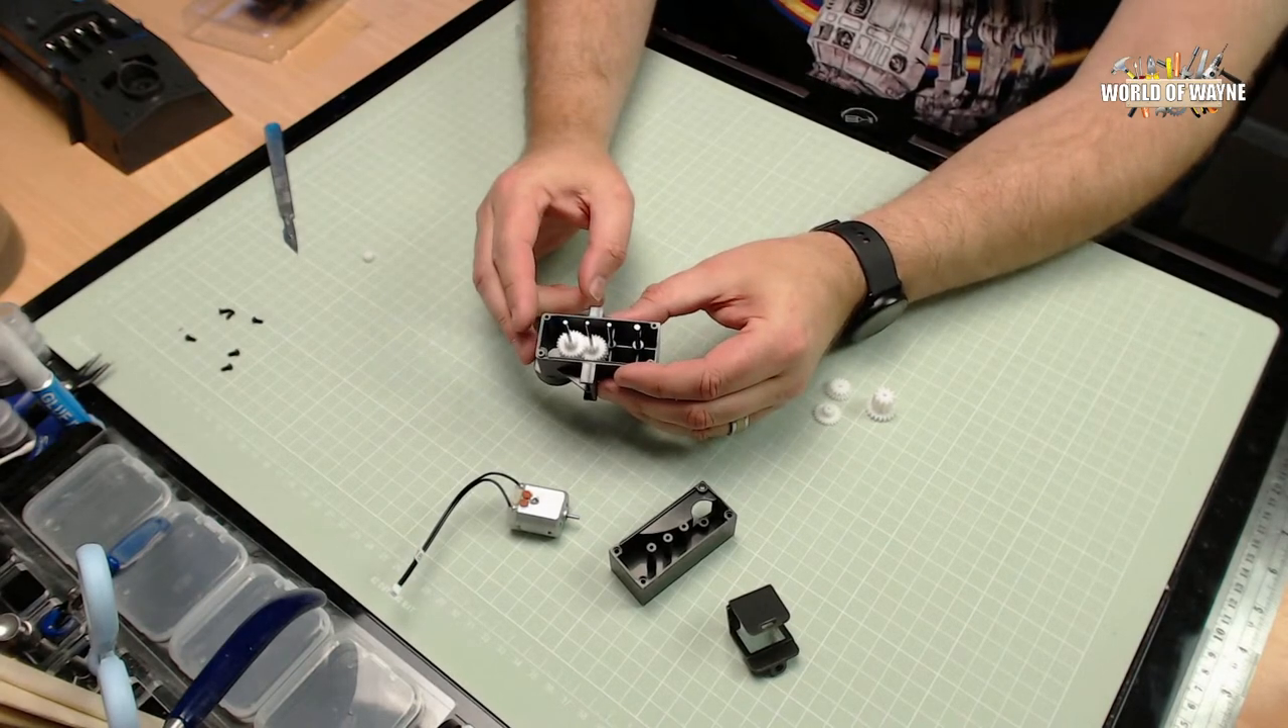I suppose we haven't put the motor in yet.